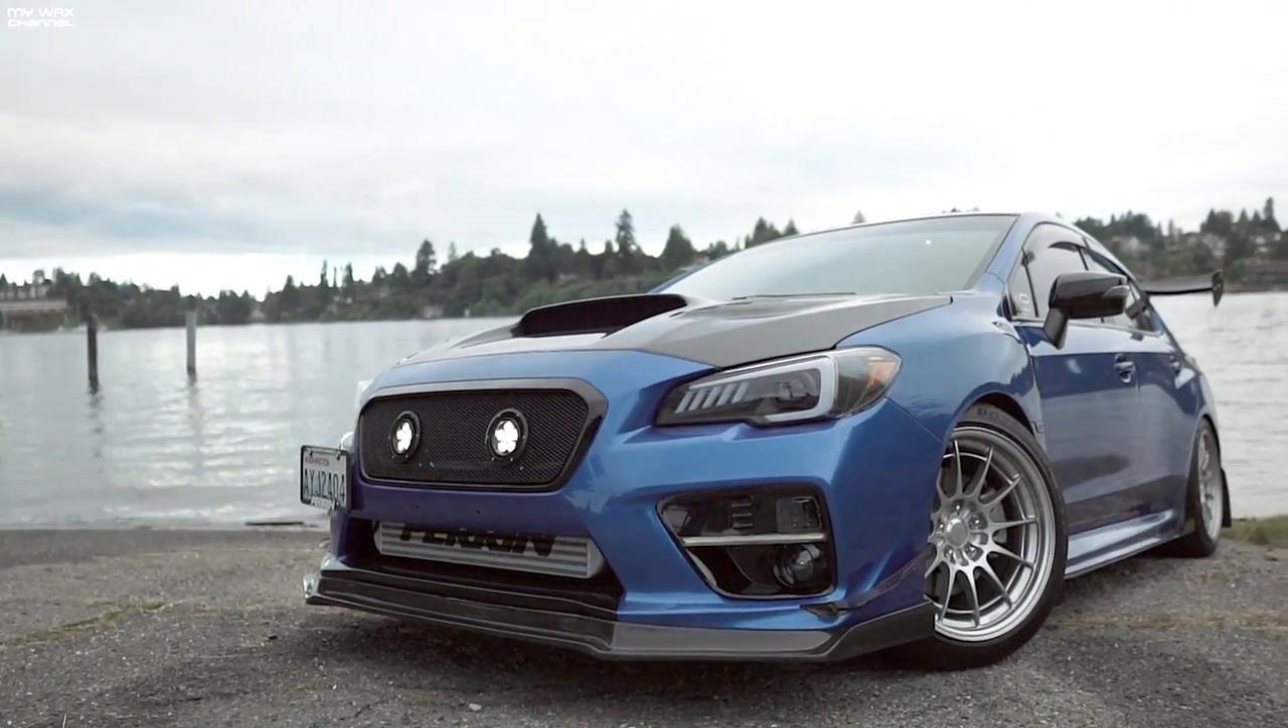All right guys, there is the grill fully installed and let me tell you, you know what, I'm a 50-50 on the look of this grill to be perfectly honest with you.